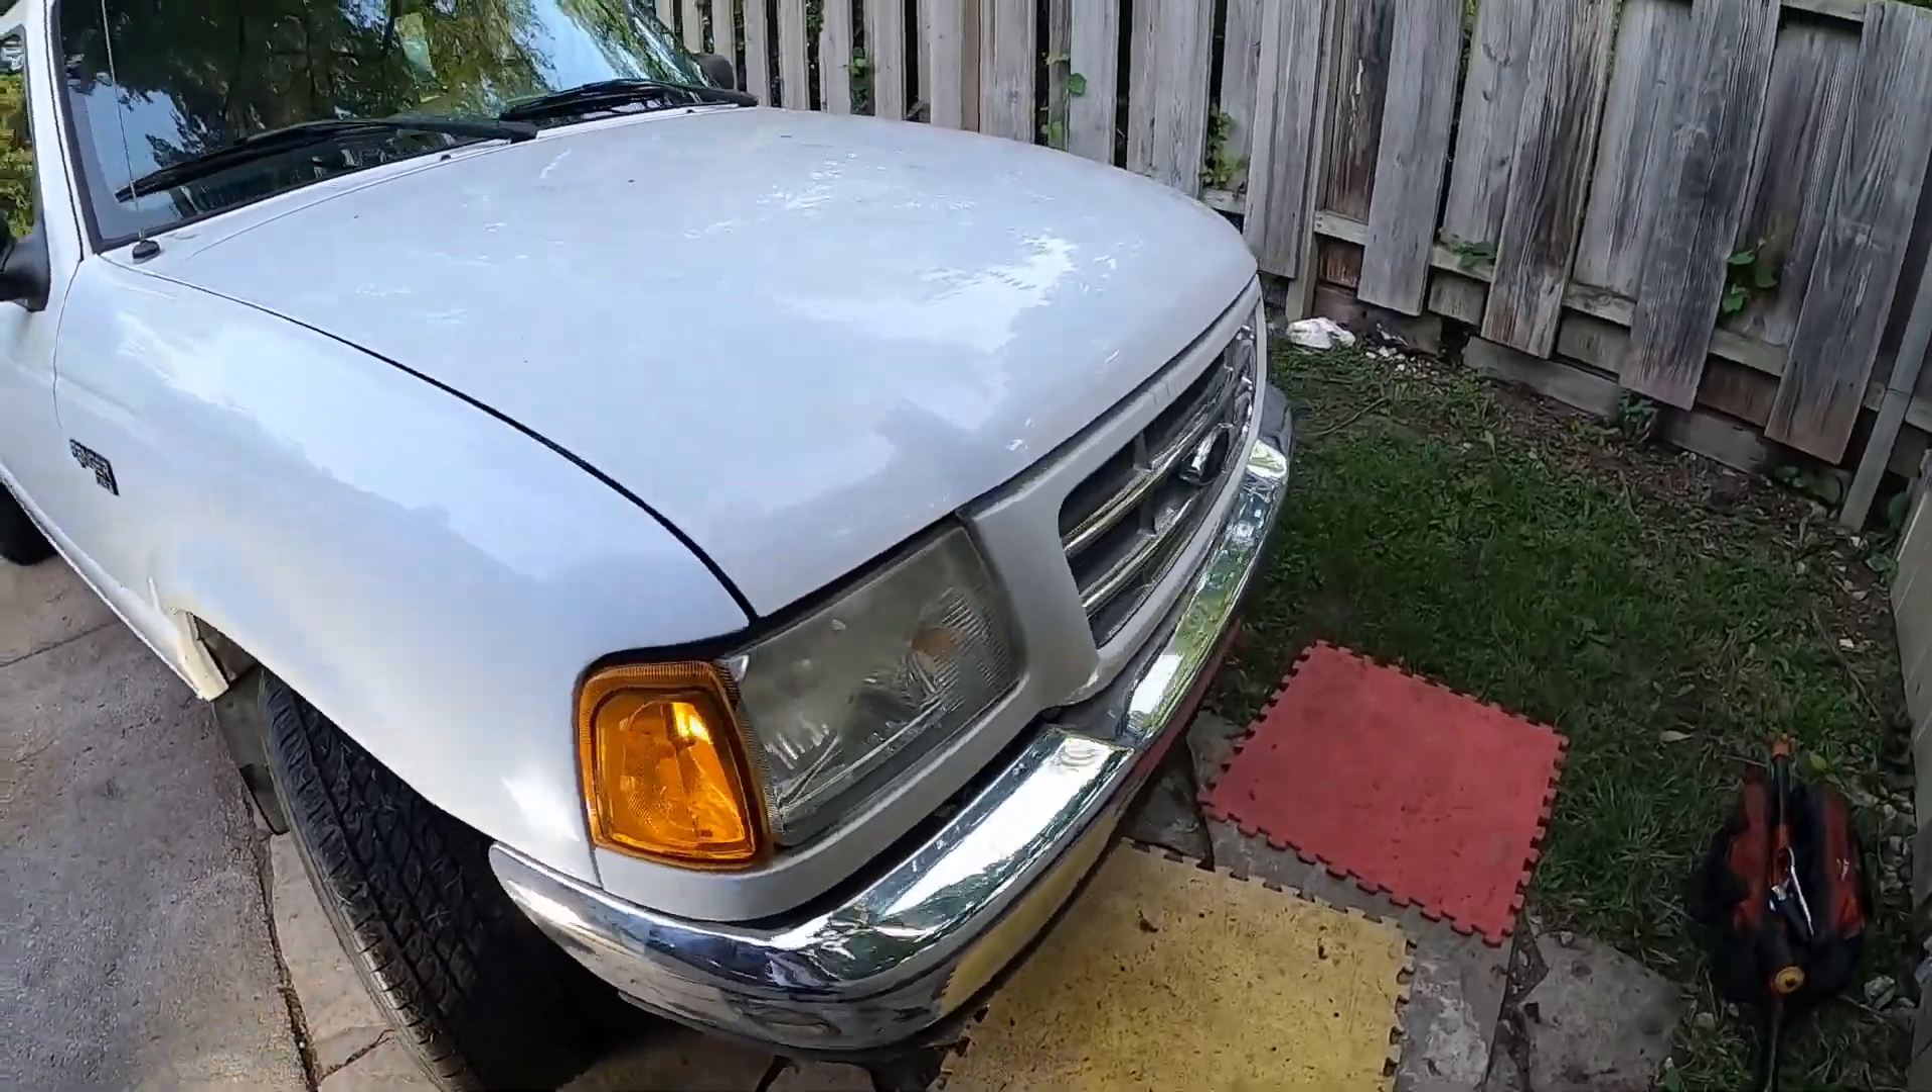Alright, so as you can see, we've got our new bumper on, she's looking pretty good.